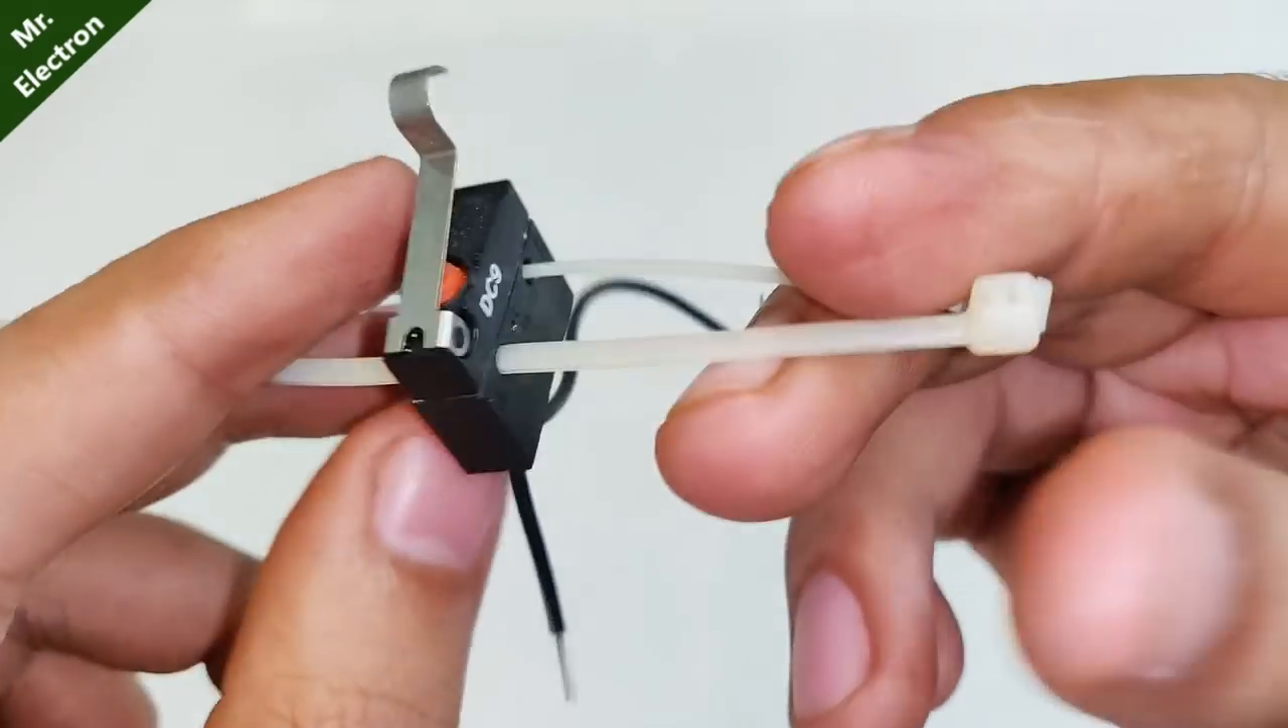Now guys this is an on off push switch you see and i've placed two zip ties in the hole.